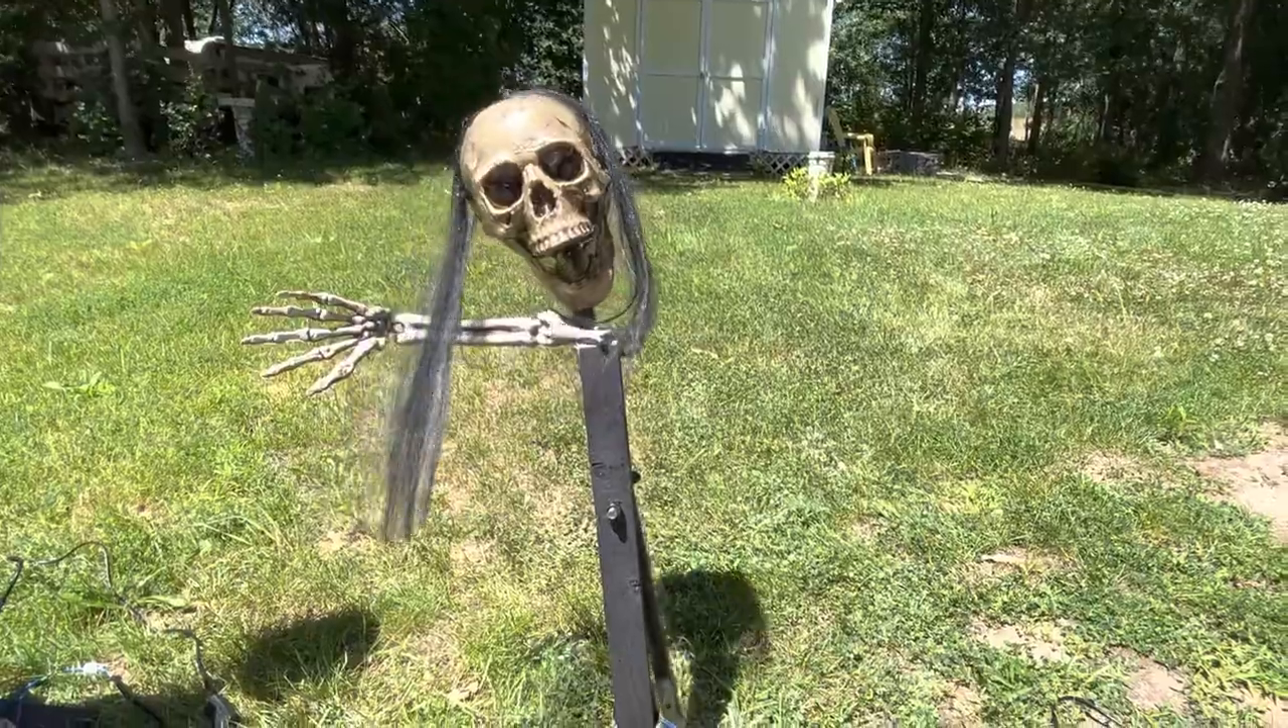I popped the head back on once I was finished corpsing it and then I hot glue gunned on some hair.